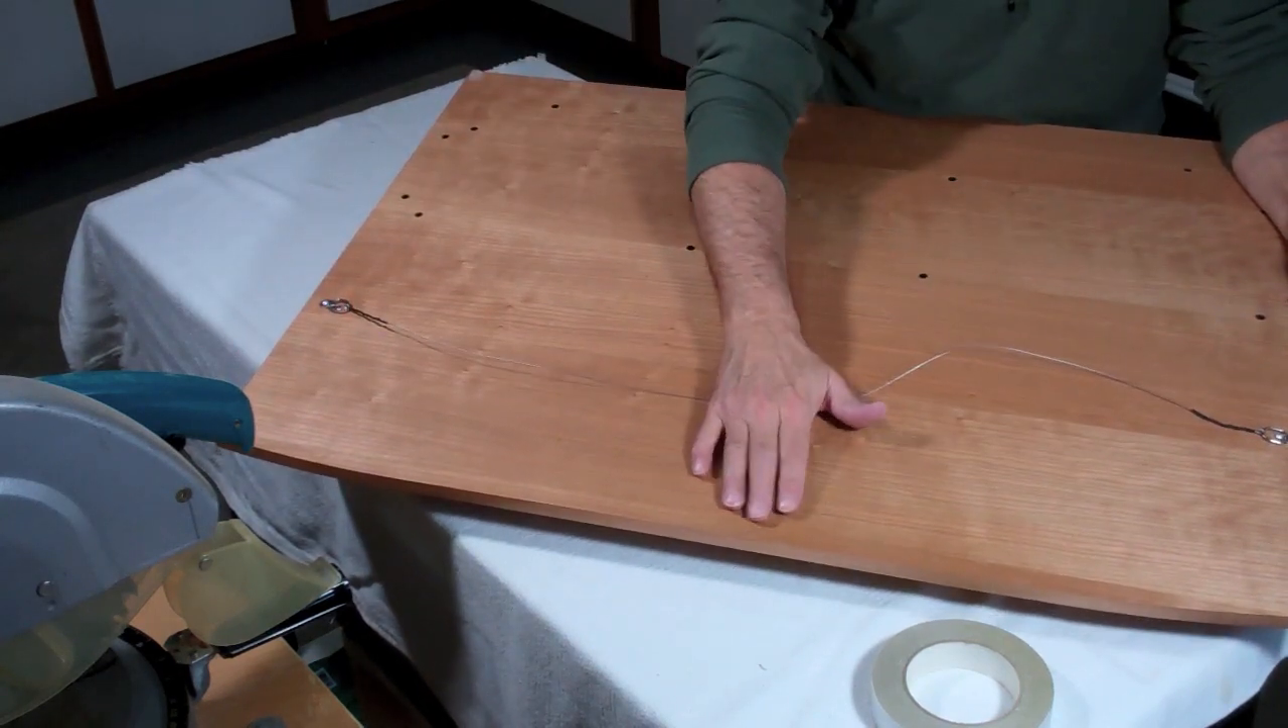Alright well we've got the picture wire mounted and it's just about an inch and a half, two inches from the top.